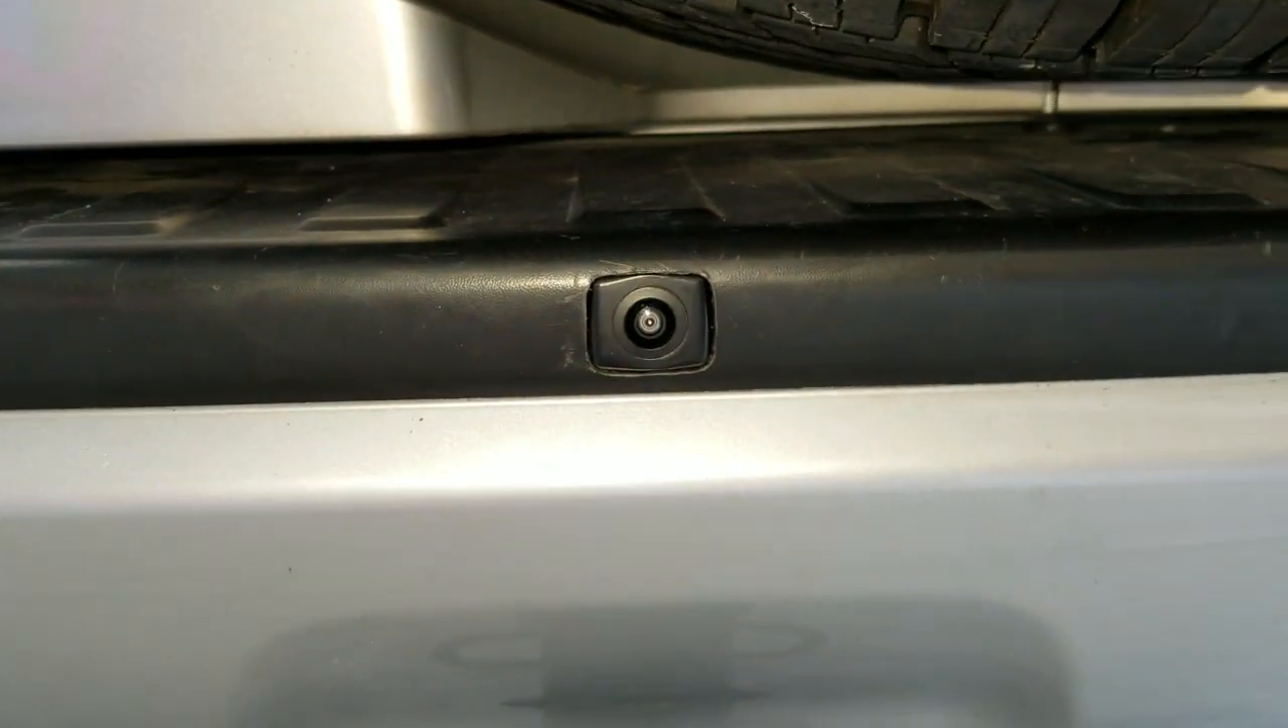Okay, so I have the camera installed. Looks pretty good. Get nice and close.